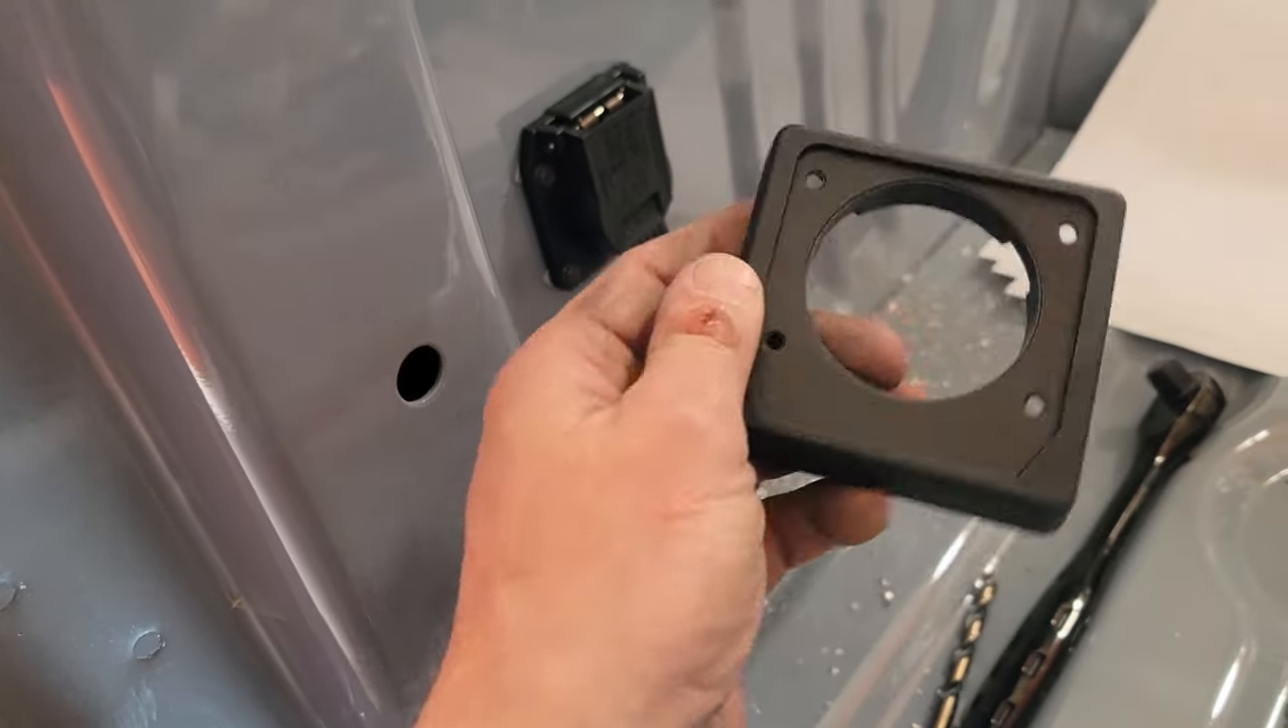Now, if you guys notice, I actually forgot to put on my cool little surround.